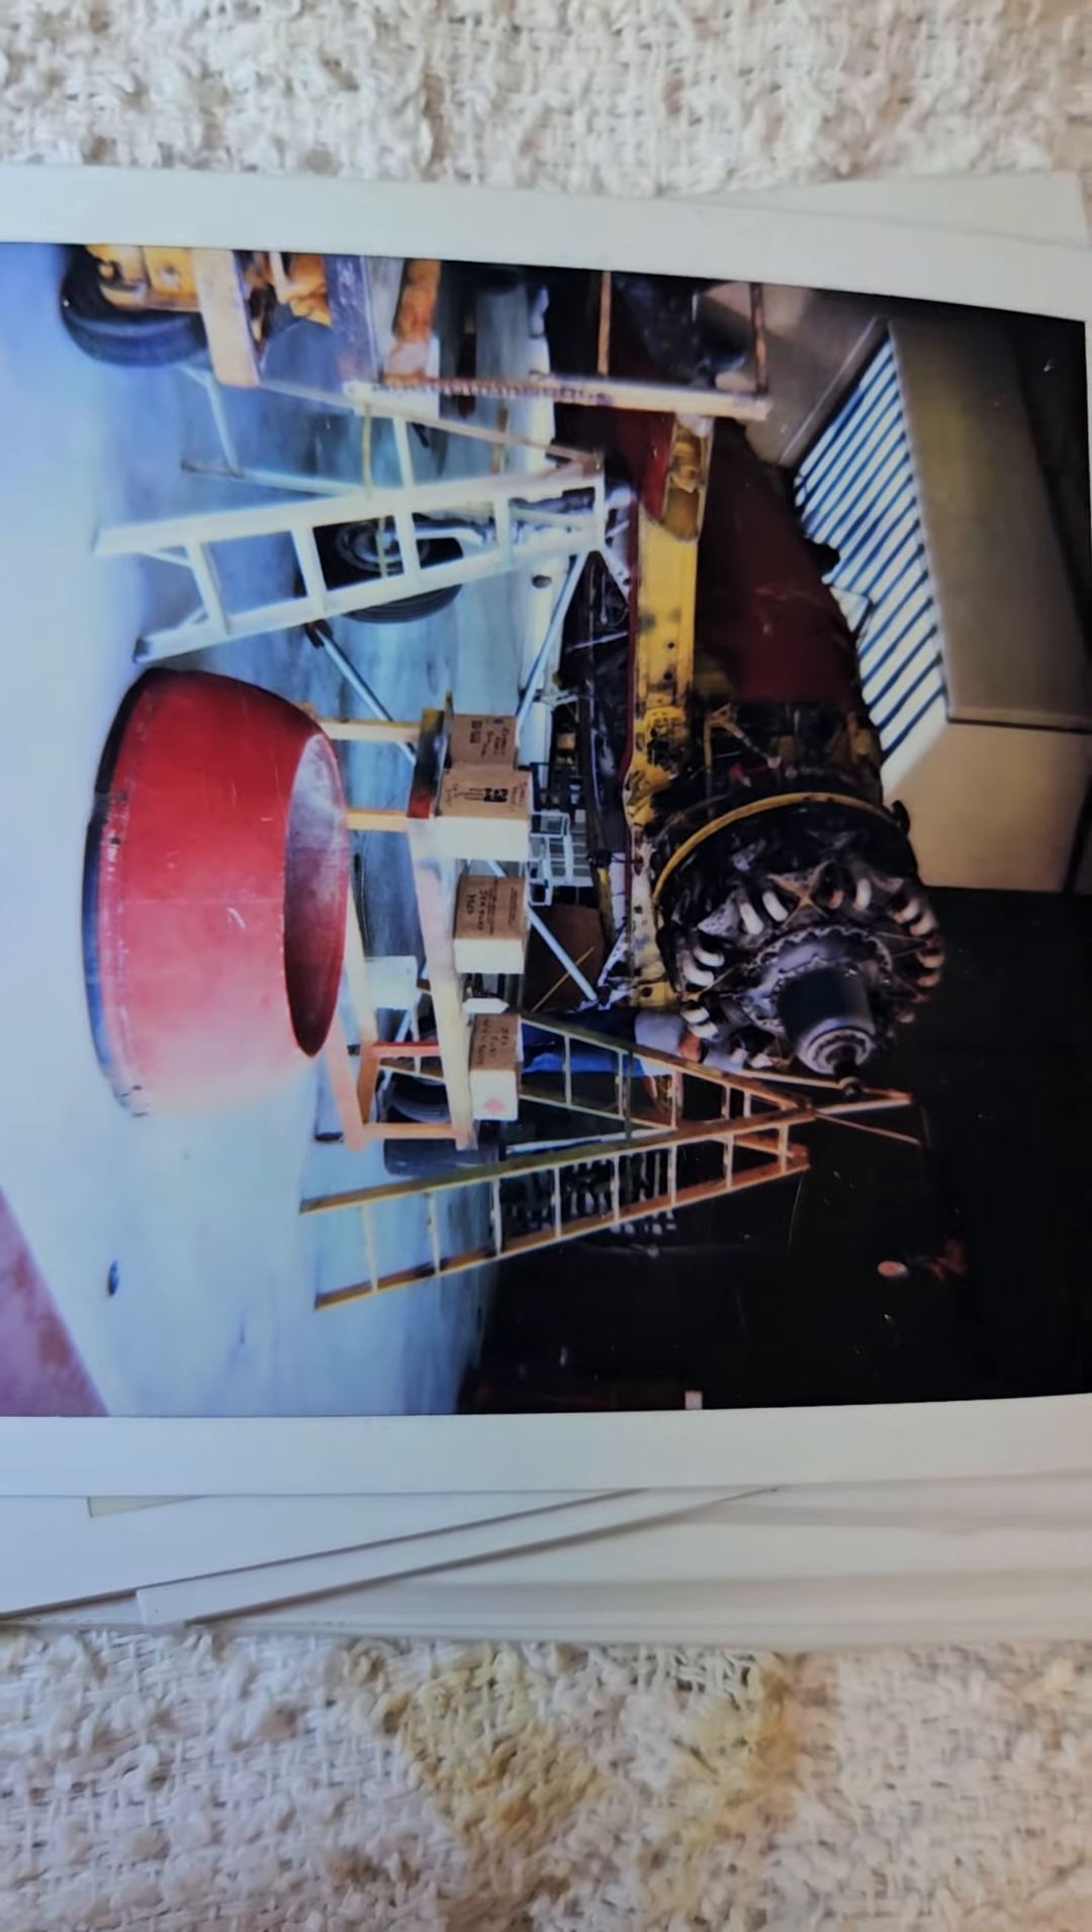And here, we've got the nosebowl off.